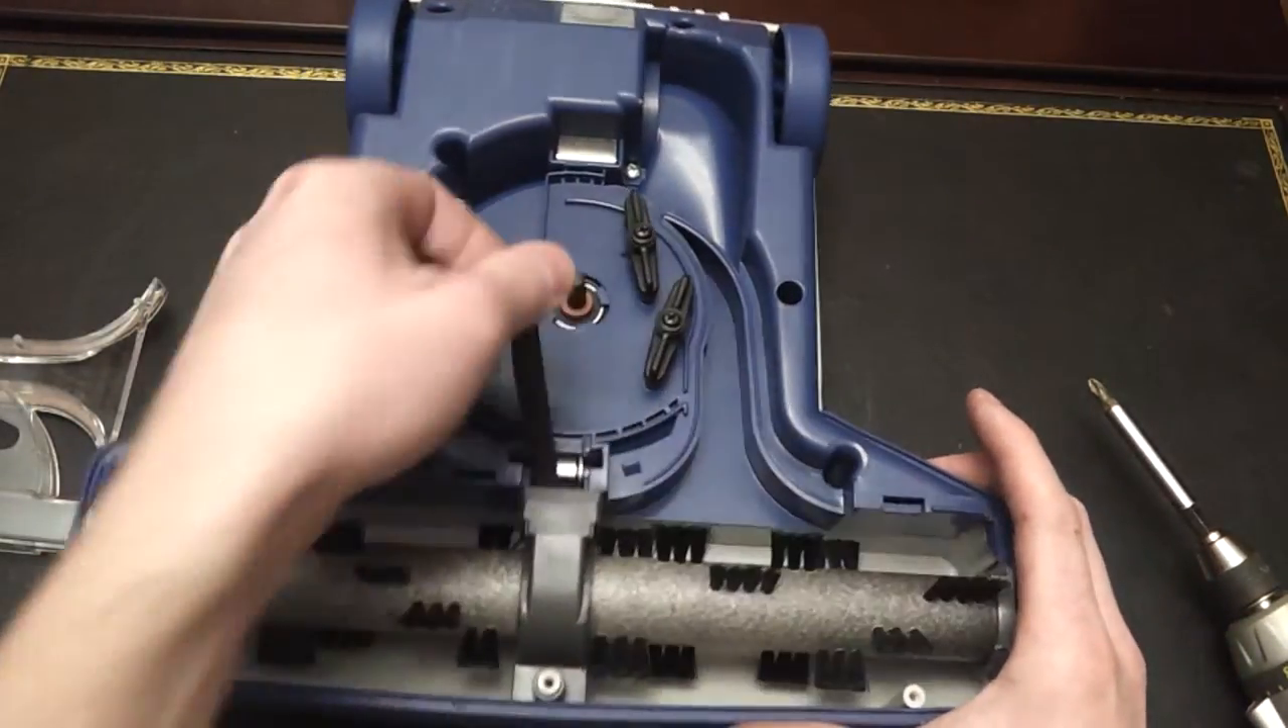The brush roll is exposed now.